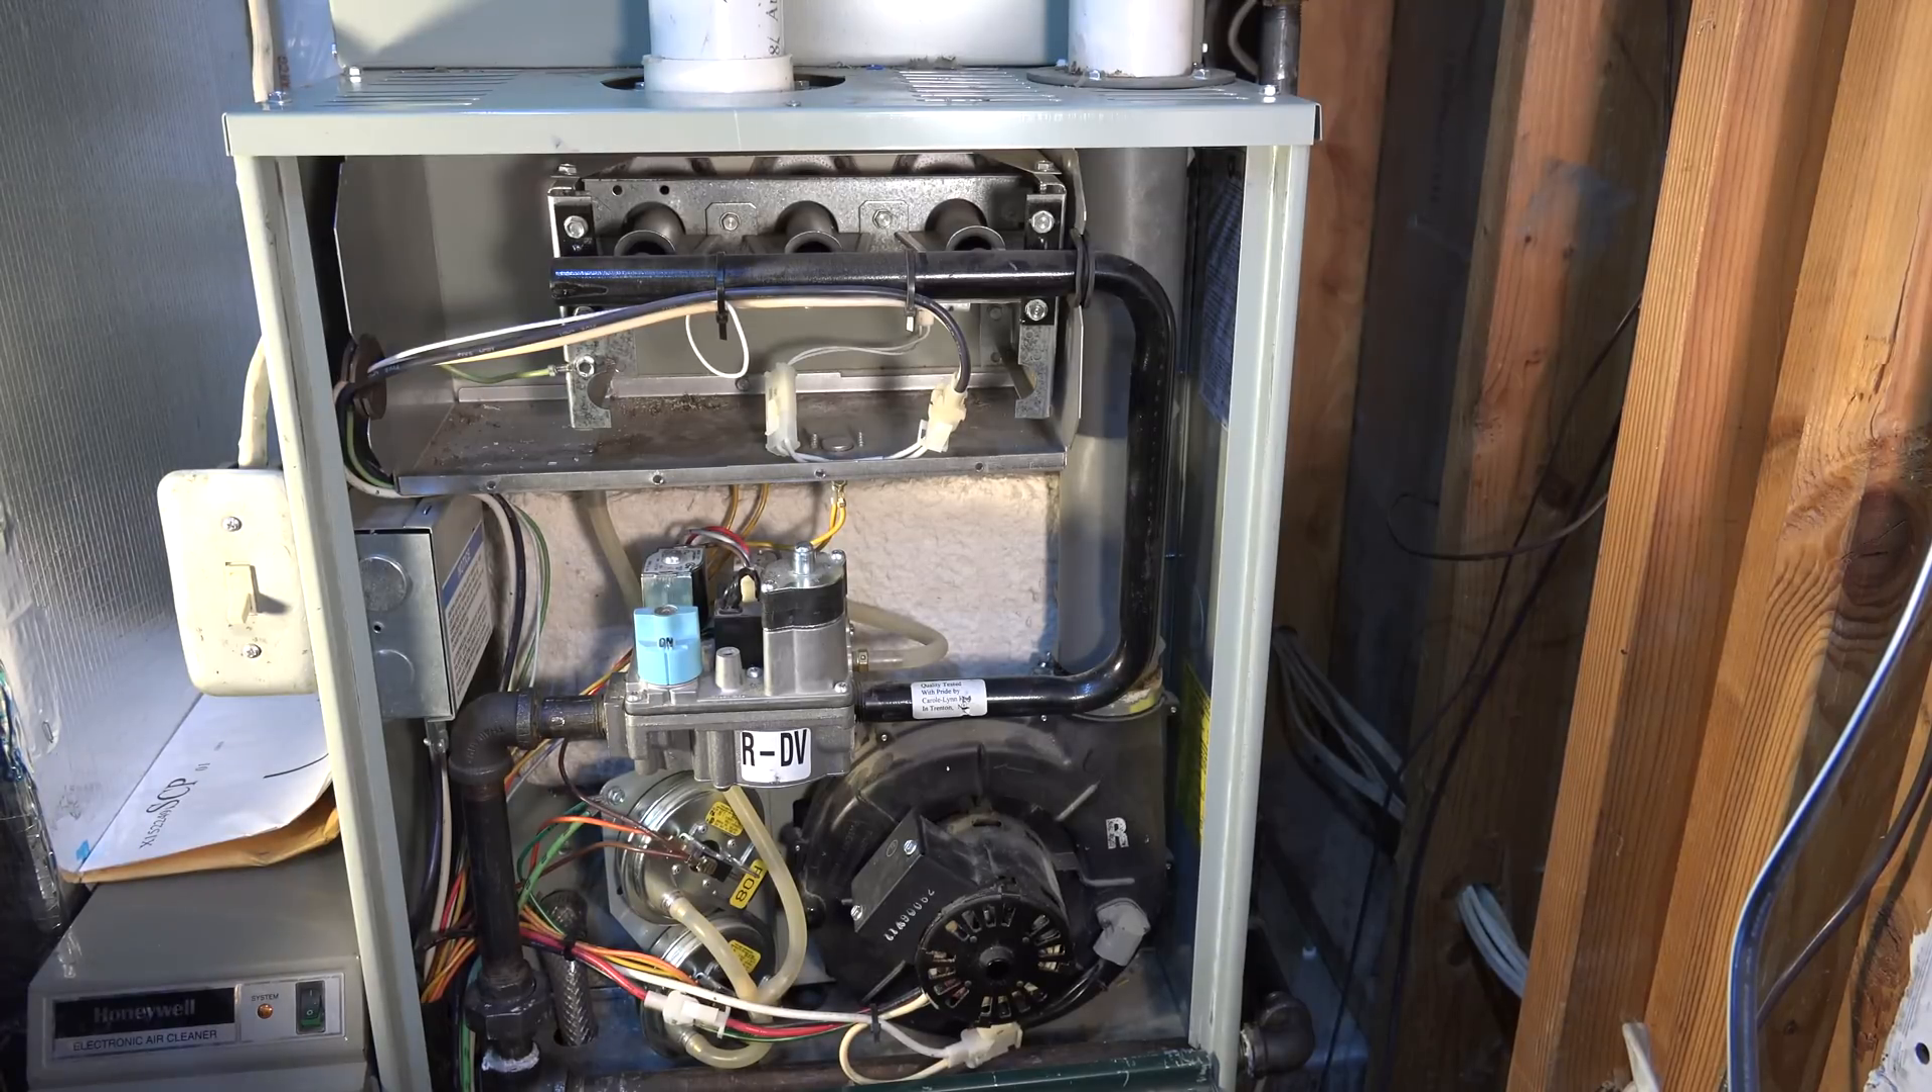Here we've got the cover removed.